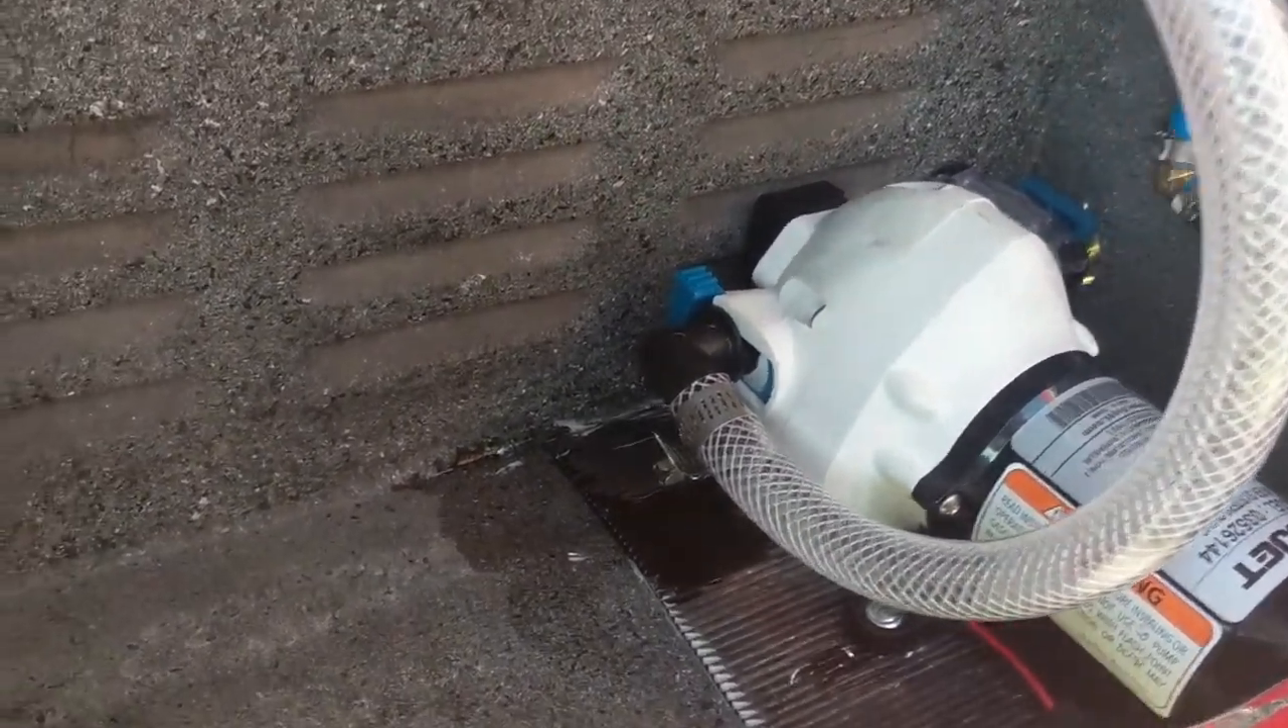I've got the reinforced vinyl tube installed.